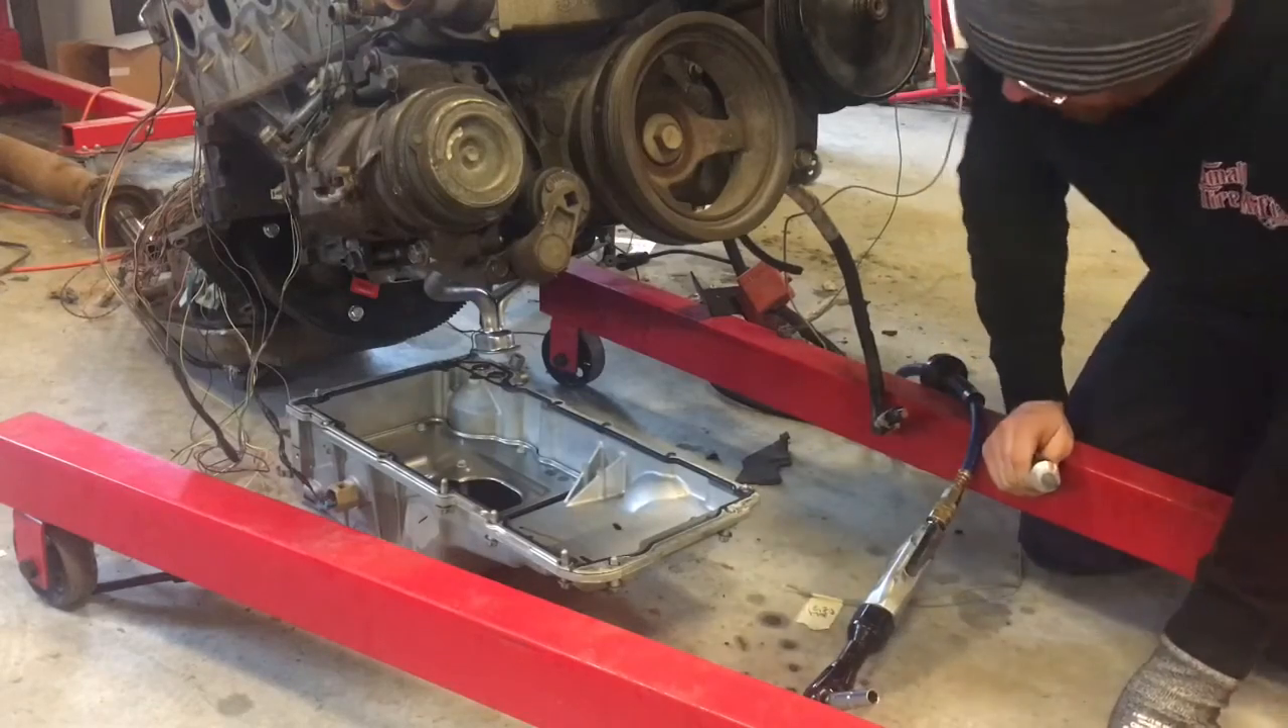So, got the pan down.